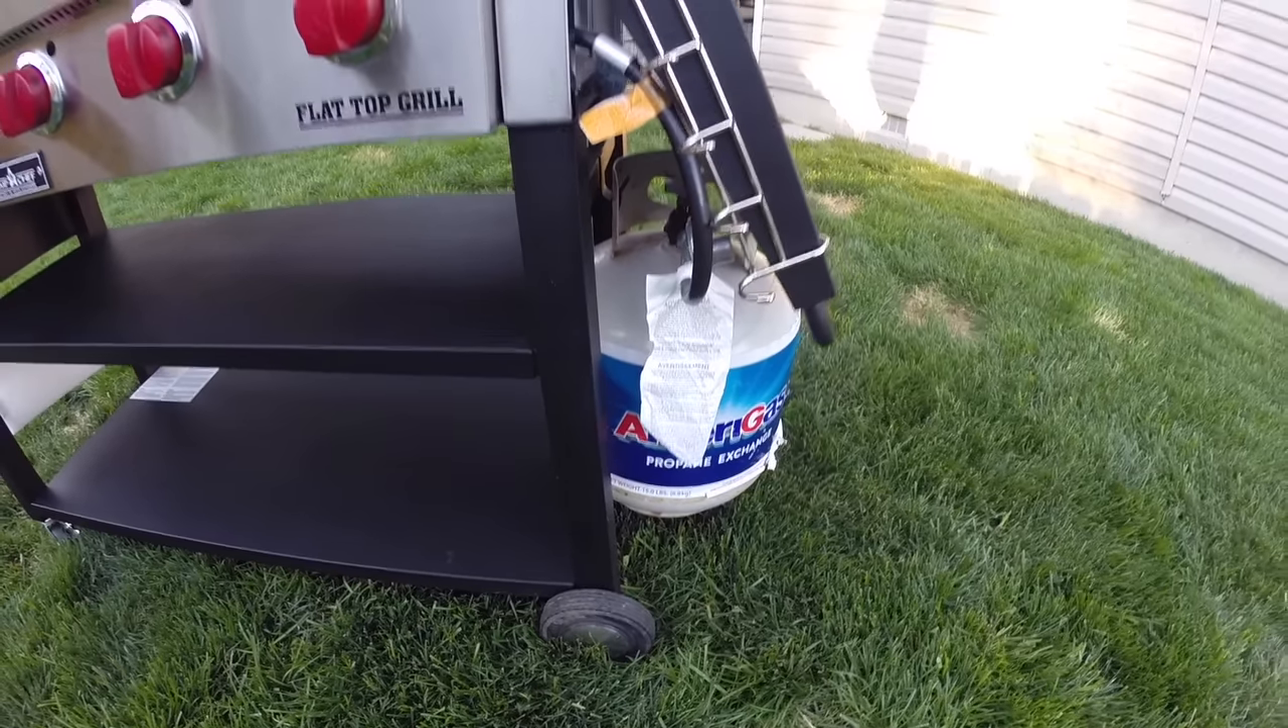The right side didn't fold all the way down as you can see it's hitting the propane tank.